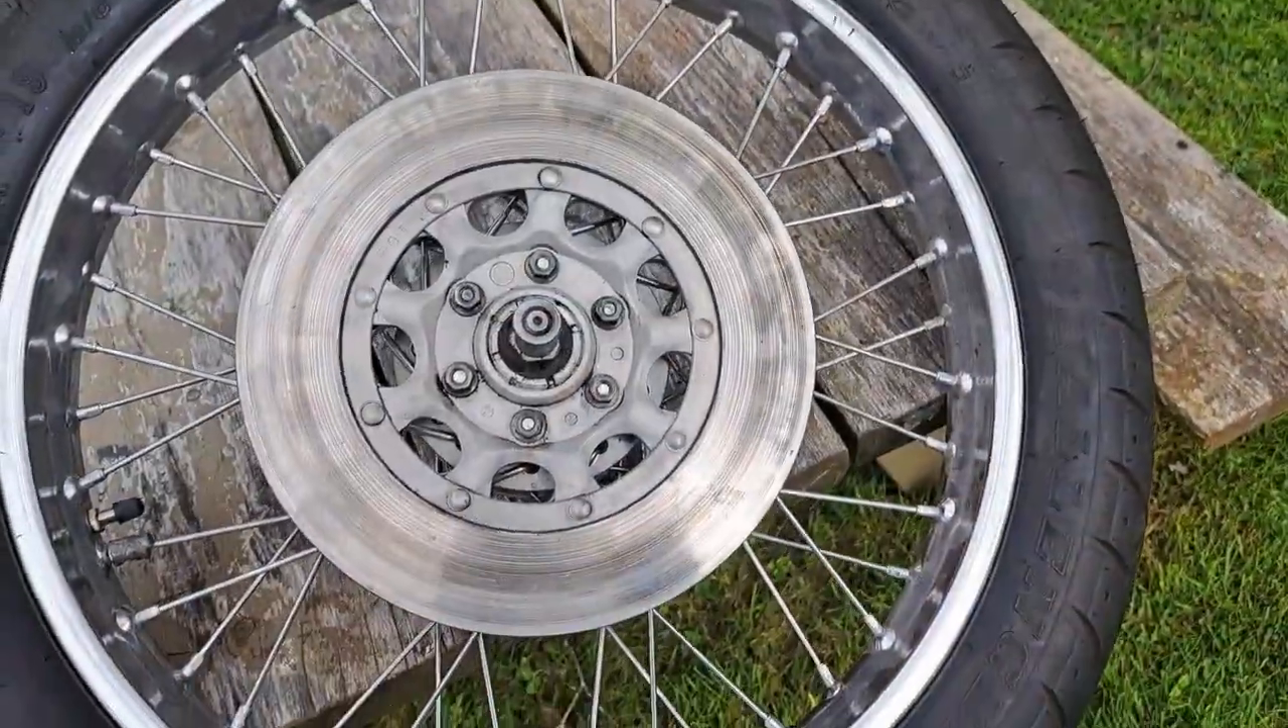Okay, I've got the disc back on there.